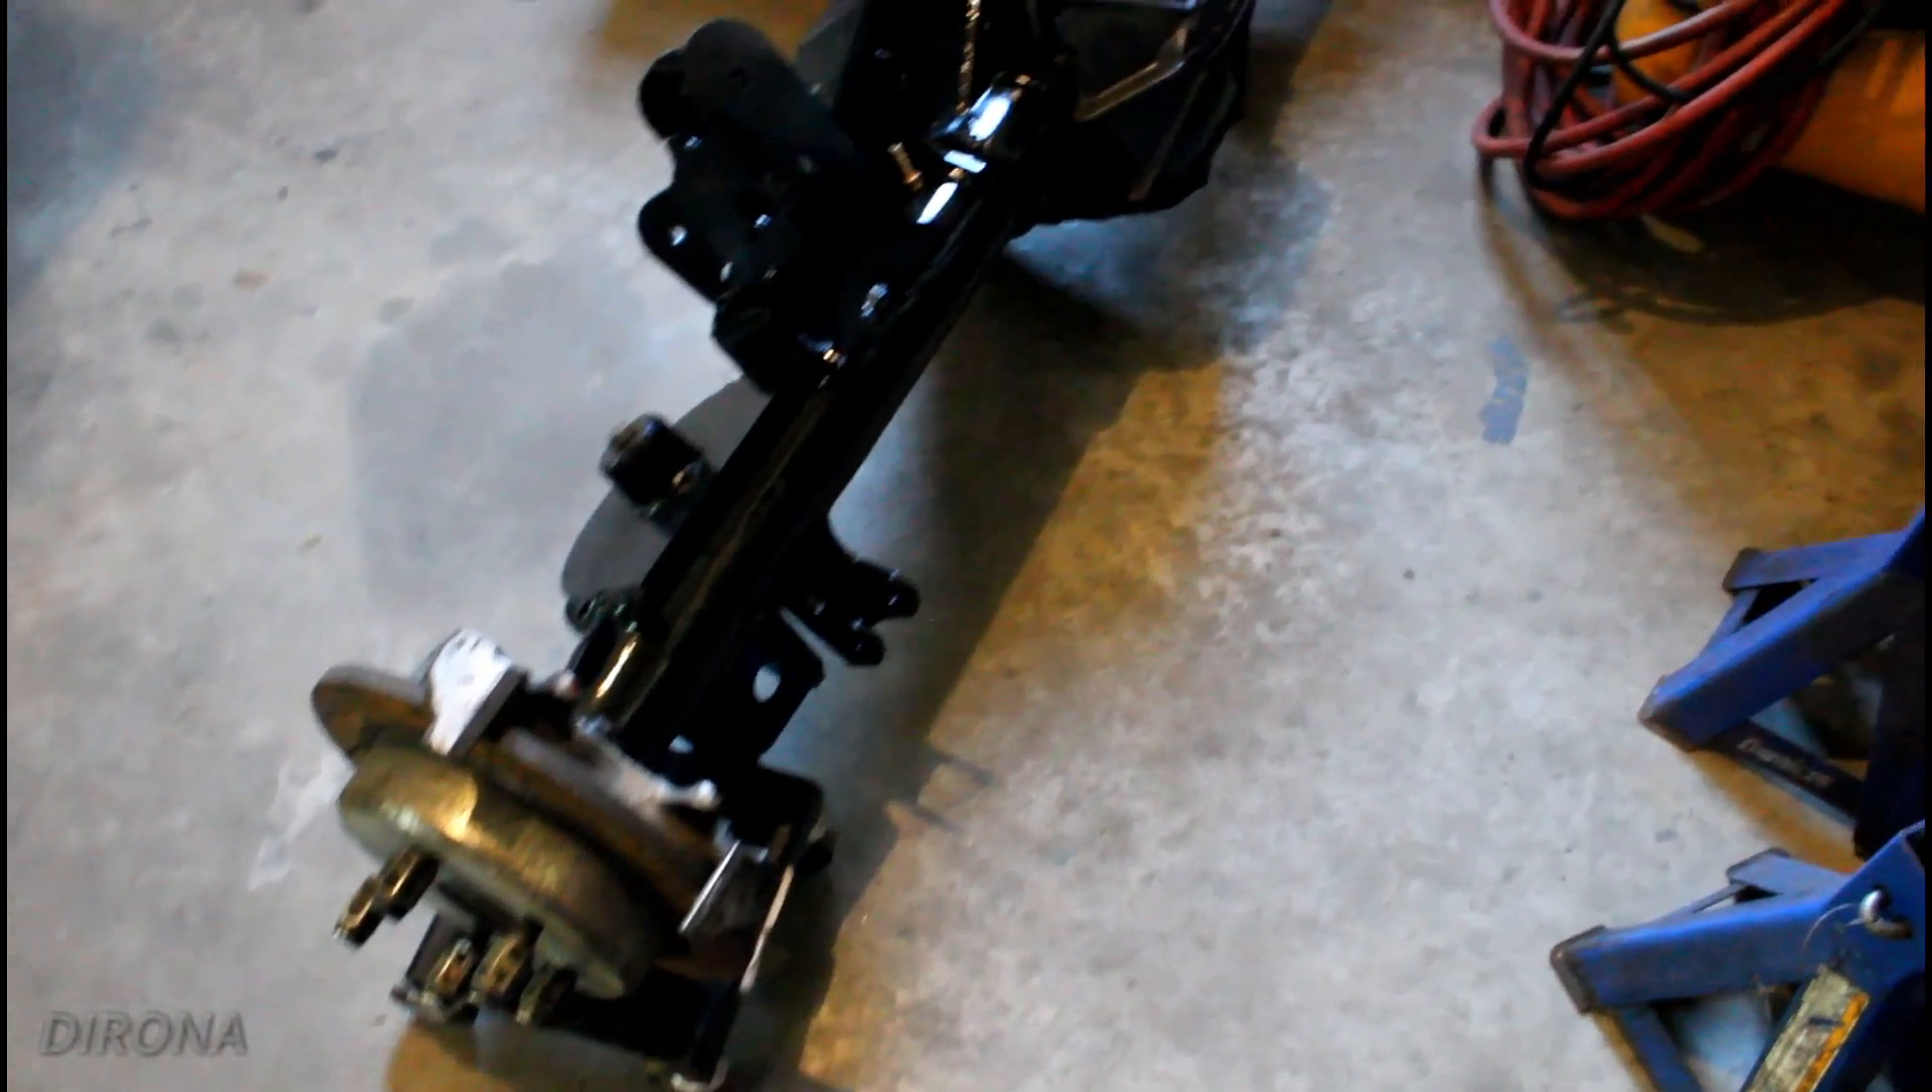Got the axle all painted and reassembled.